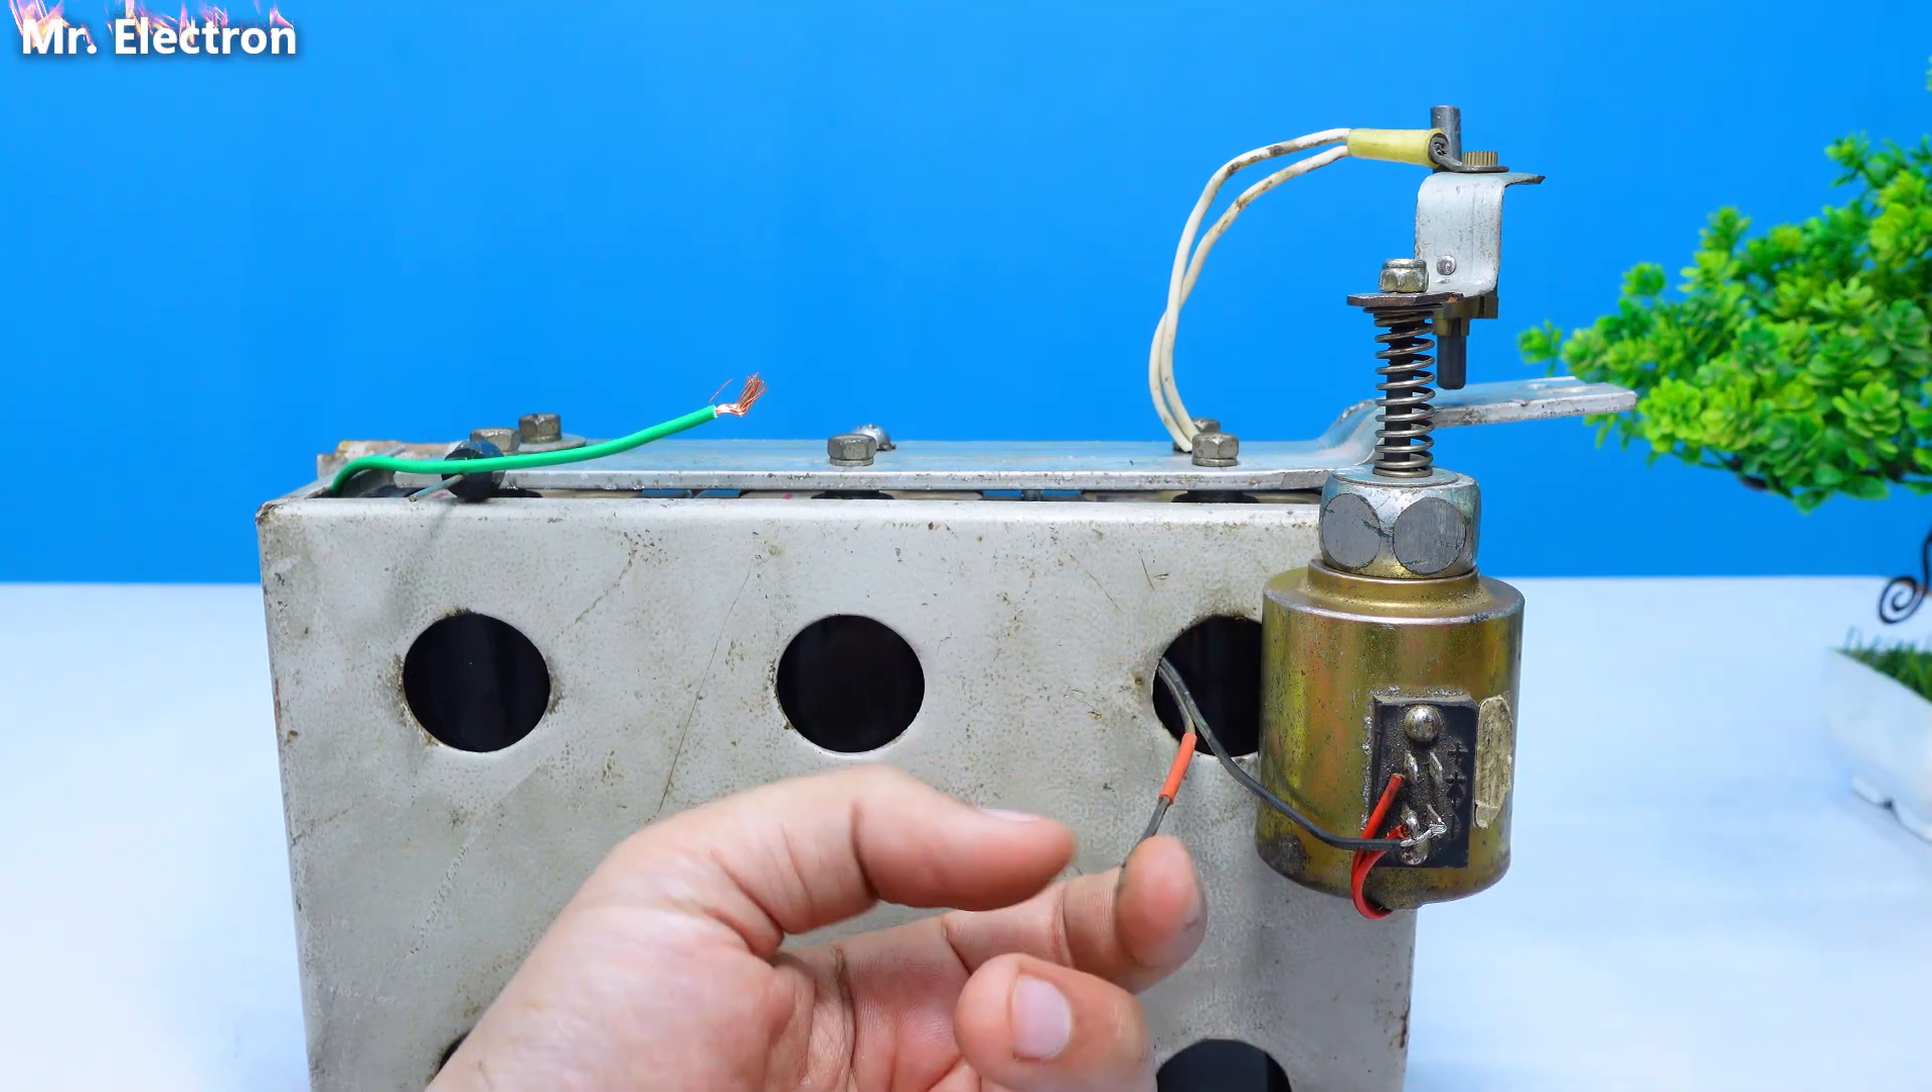Here, I've placed red sleeving on one wire to indicate that it is positive terminal.